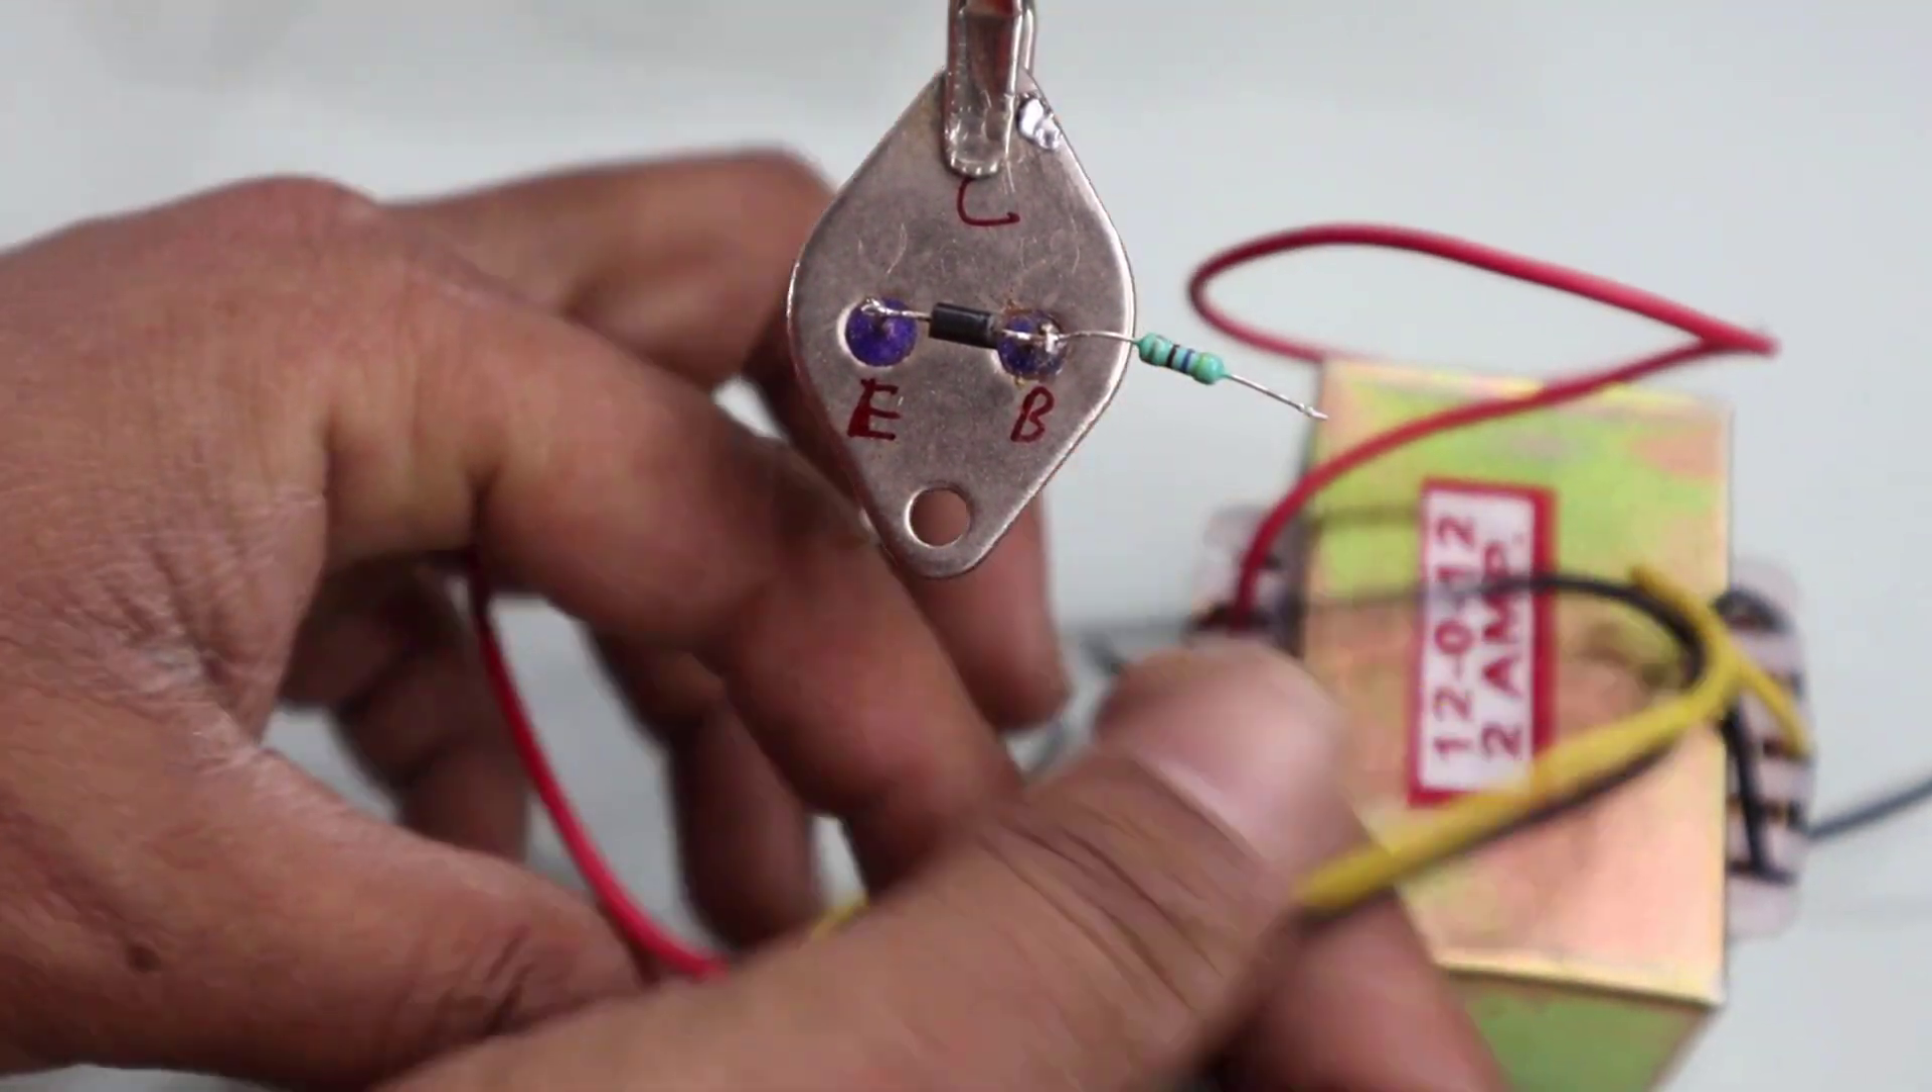हमने यहाँ पर register को भी लगा लिया है।